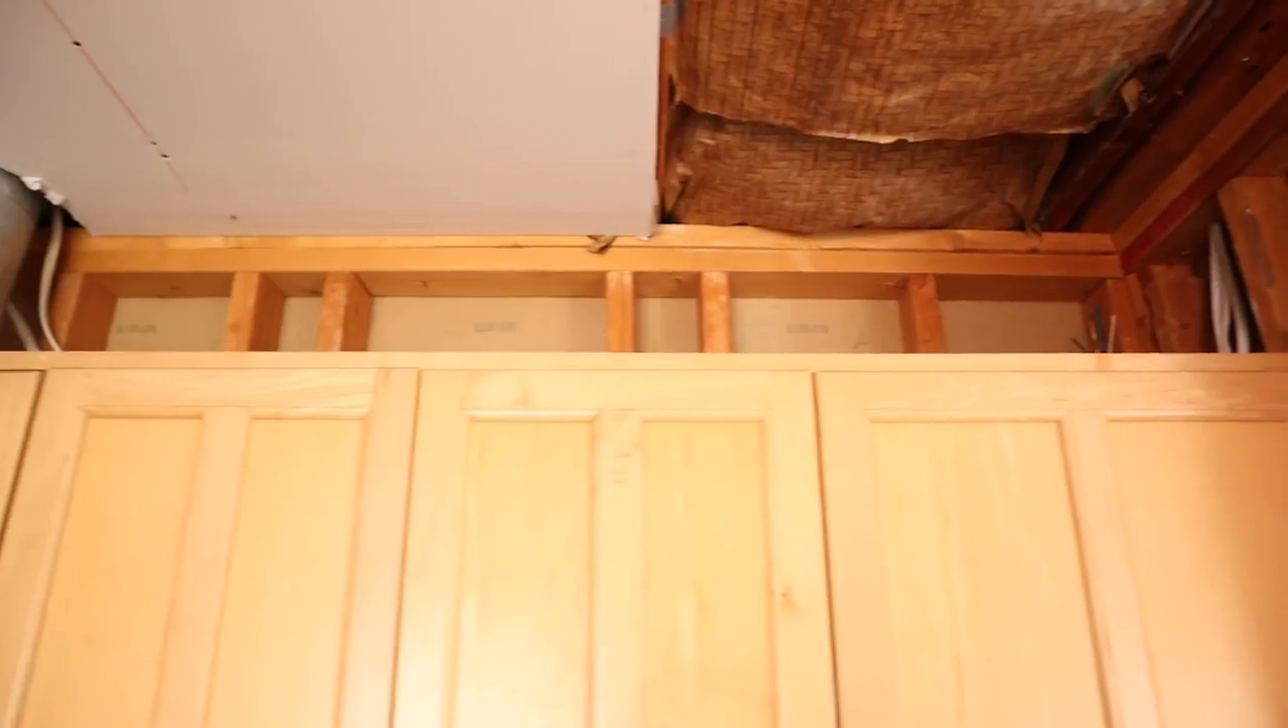So now we've got quite a large space between the cabinets and the ceiling.